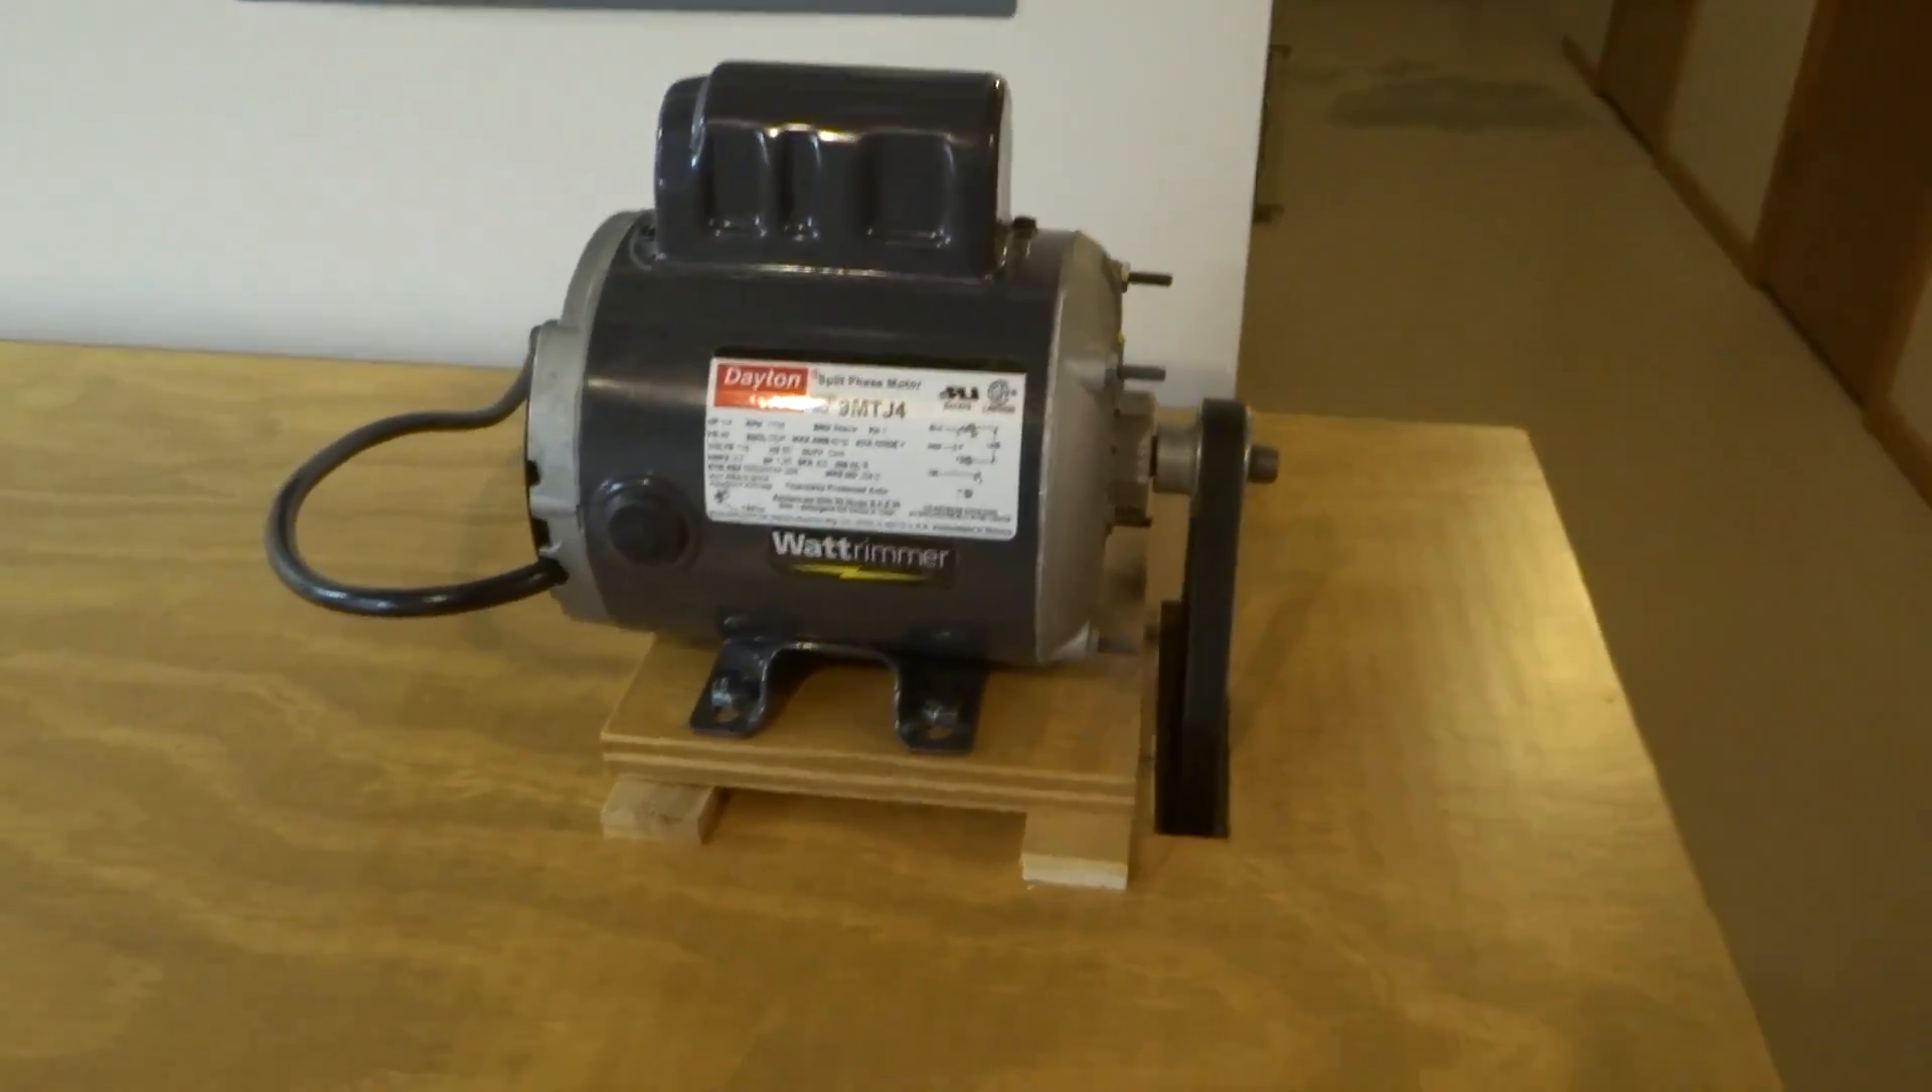I still need to build a guard for the belt there.